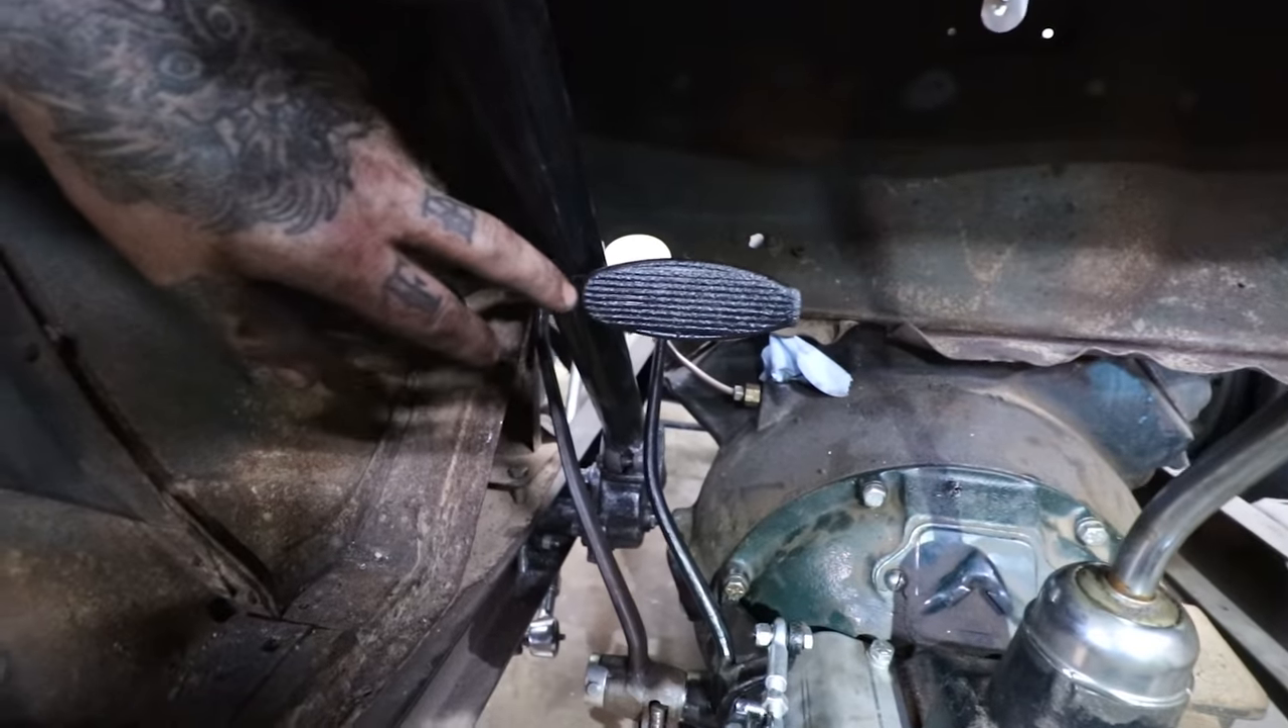With the 34 column in here, the position that it's at, it actually kind of, the edge of the pedal runs into the column here, stock configuration.